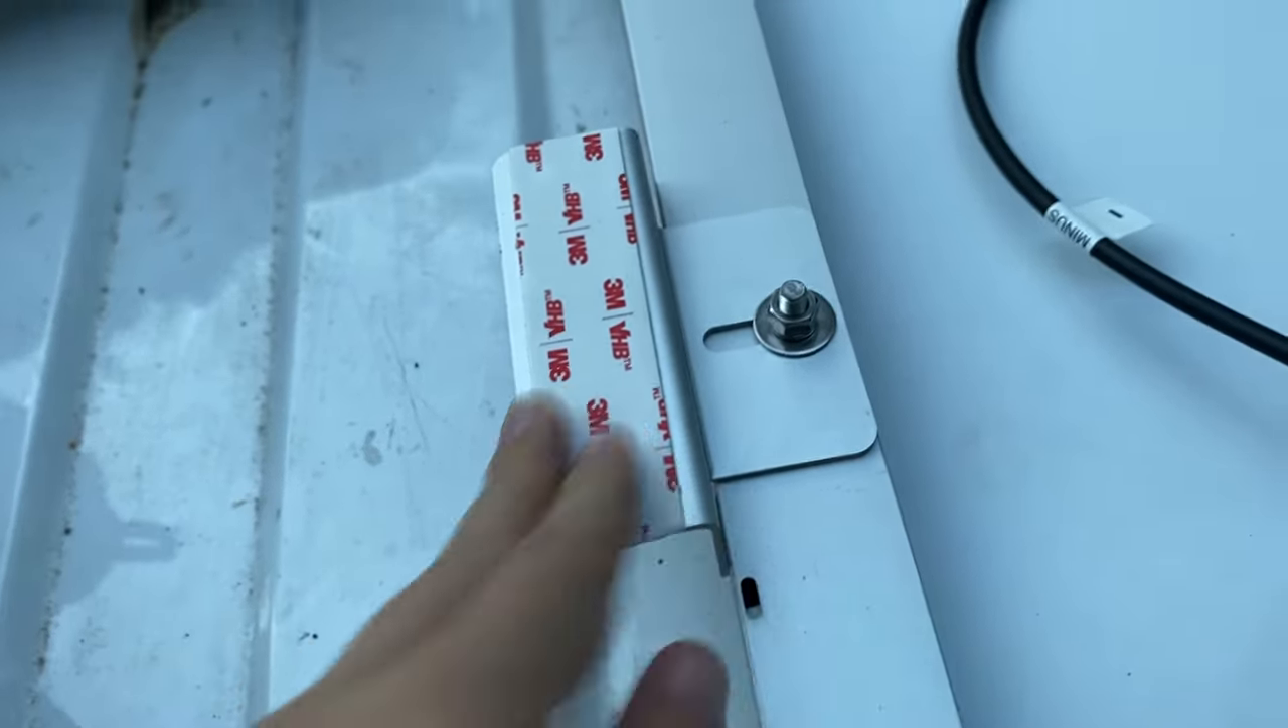Here is our back side of our solar panel. We've got these z clamps on.